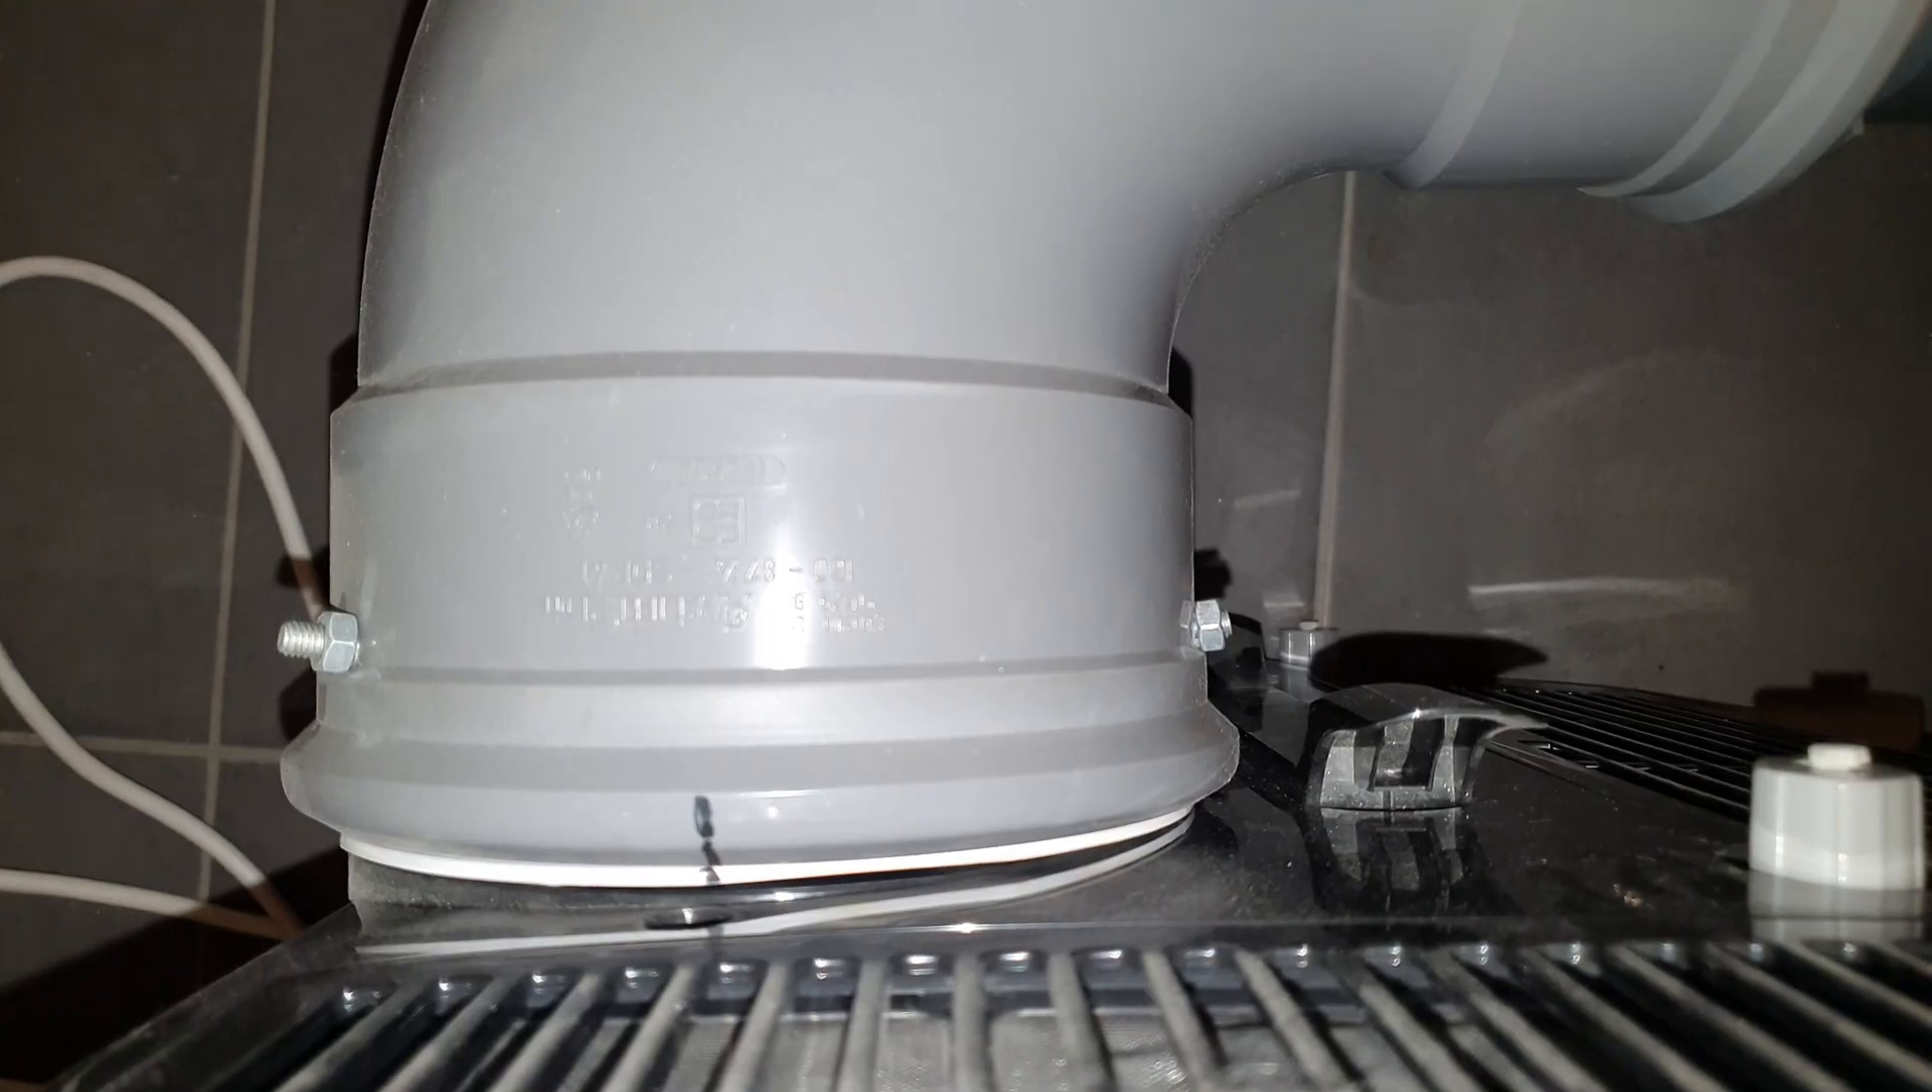I fitted the tube to the original adapter of the flexible hose.